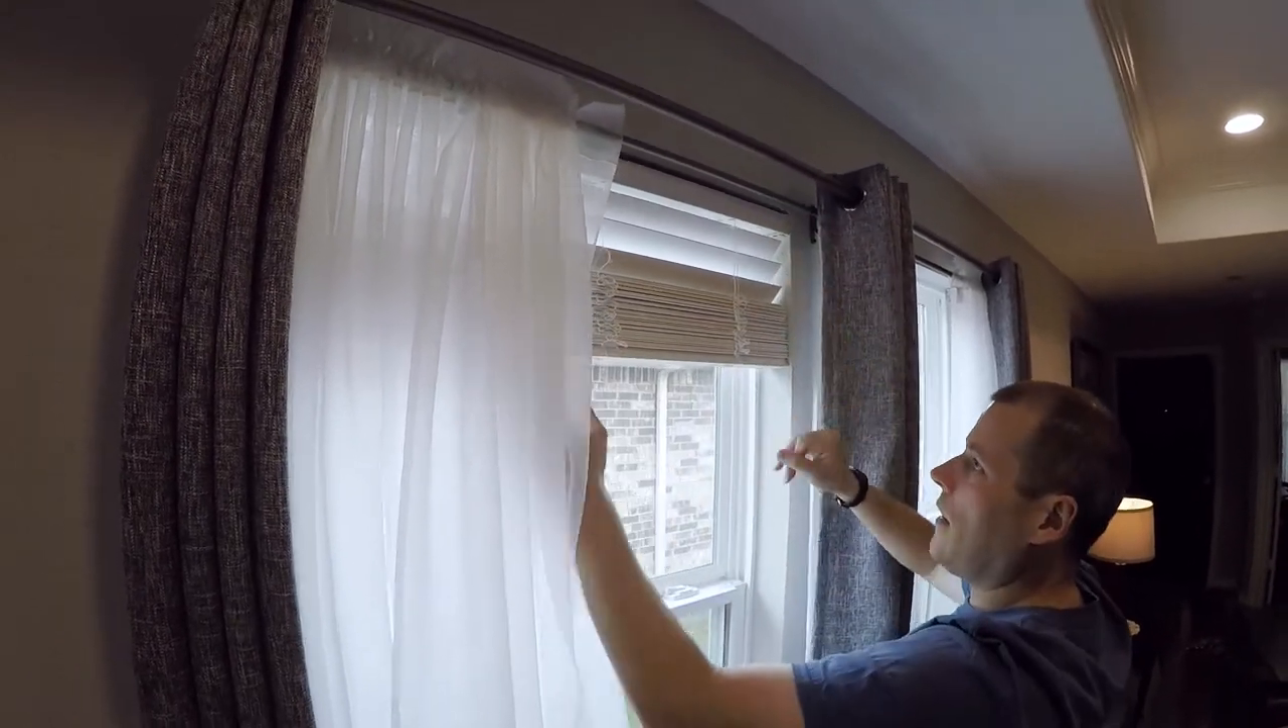So now our blinds are in place.